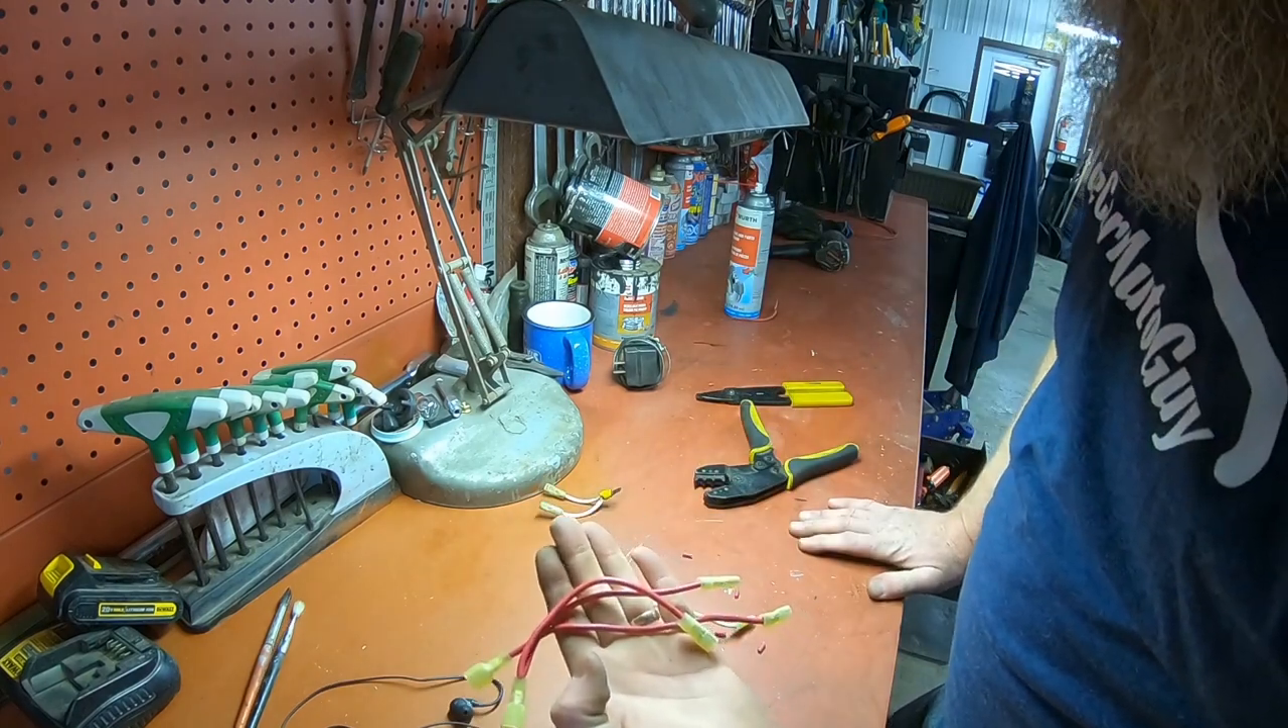So there we have our new wires made up so let's go get them plugged in.